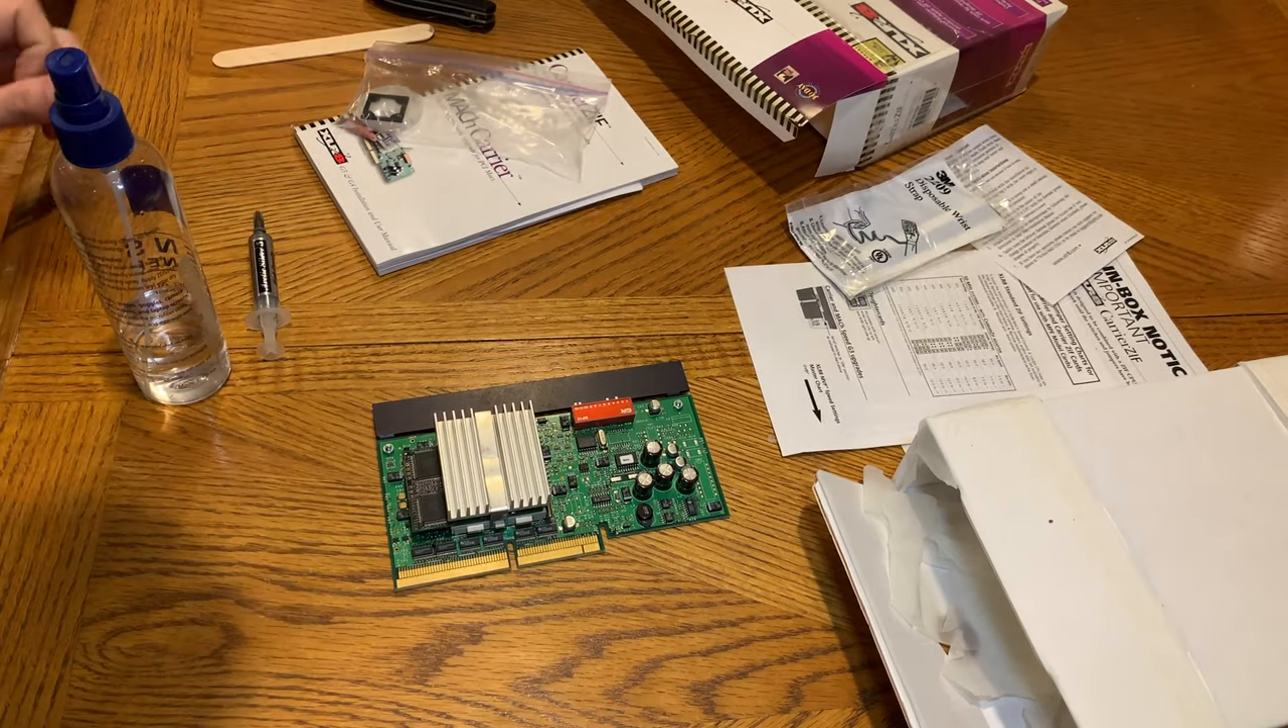Now we have the heat sink installed.